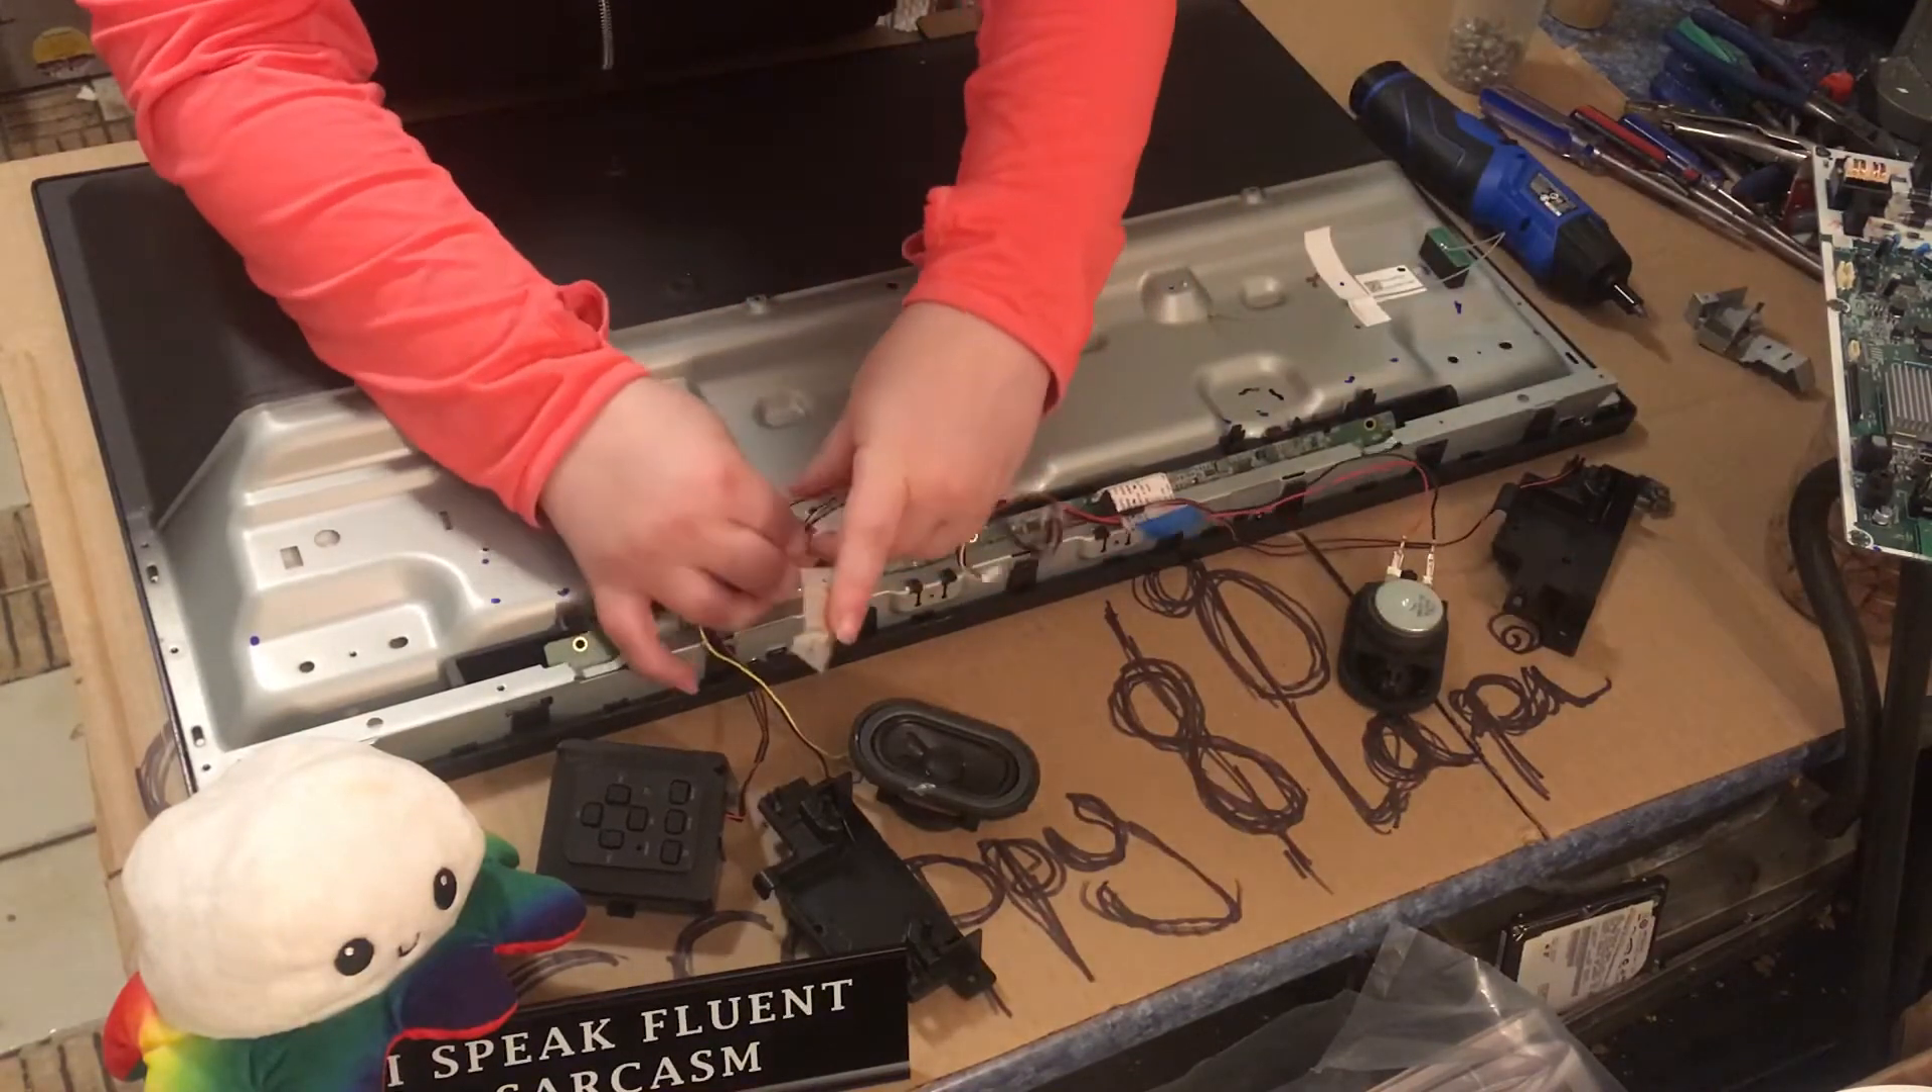So, we've got most of the speaker components out now.